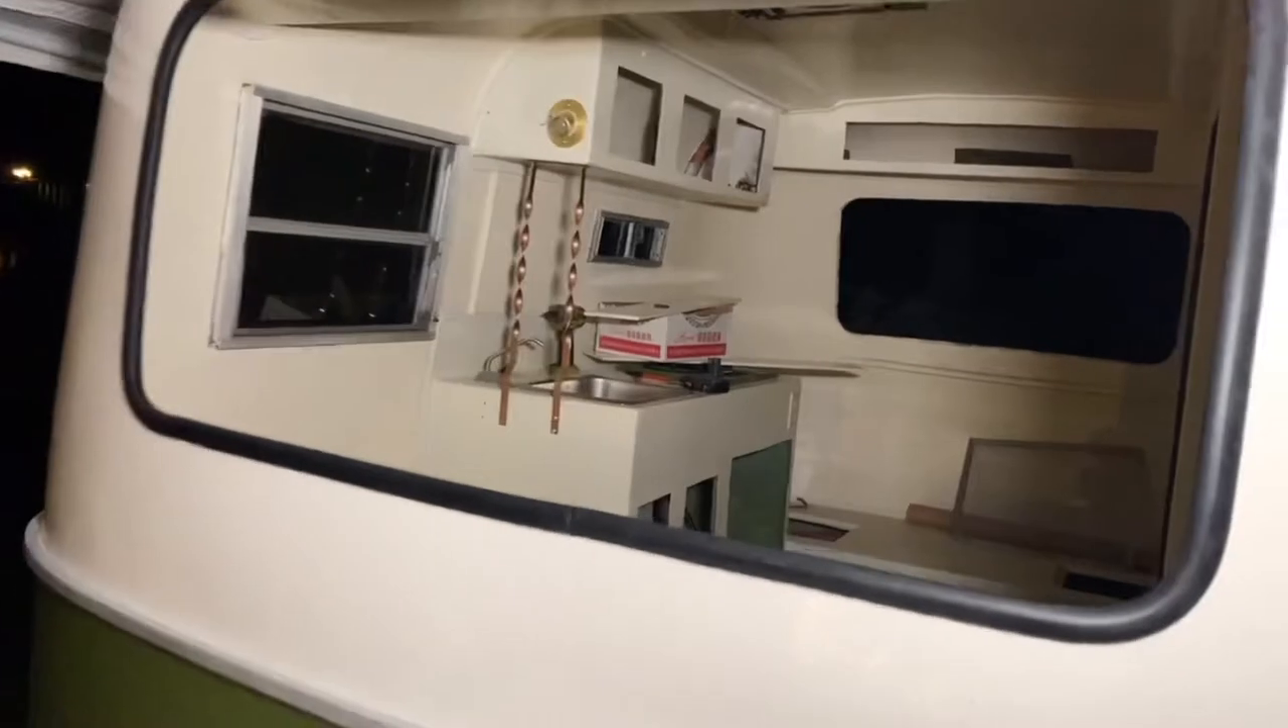So I got all this rubber on today. Okay but I still got to put the window in.